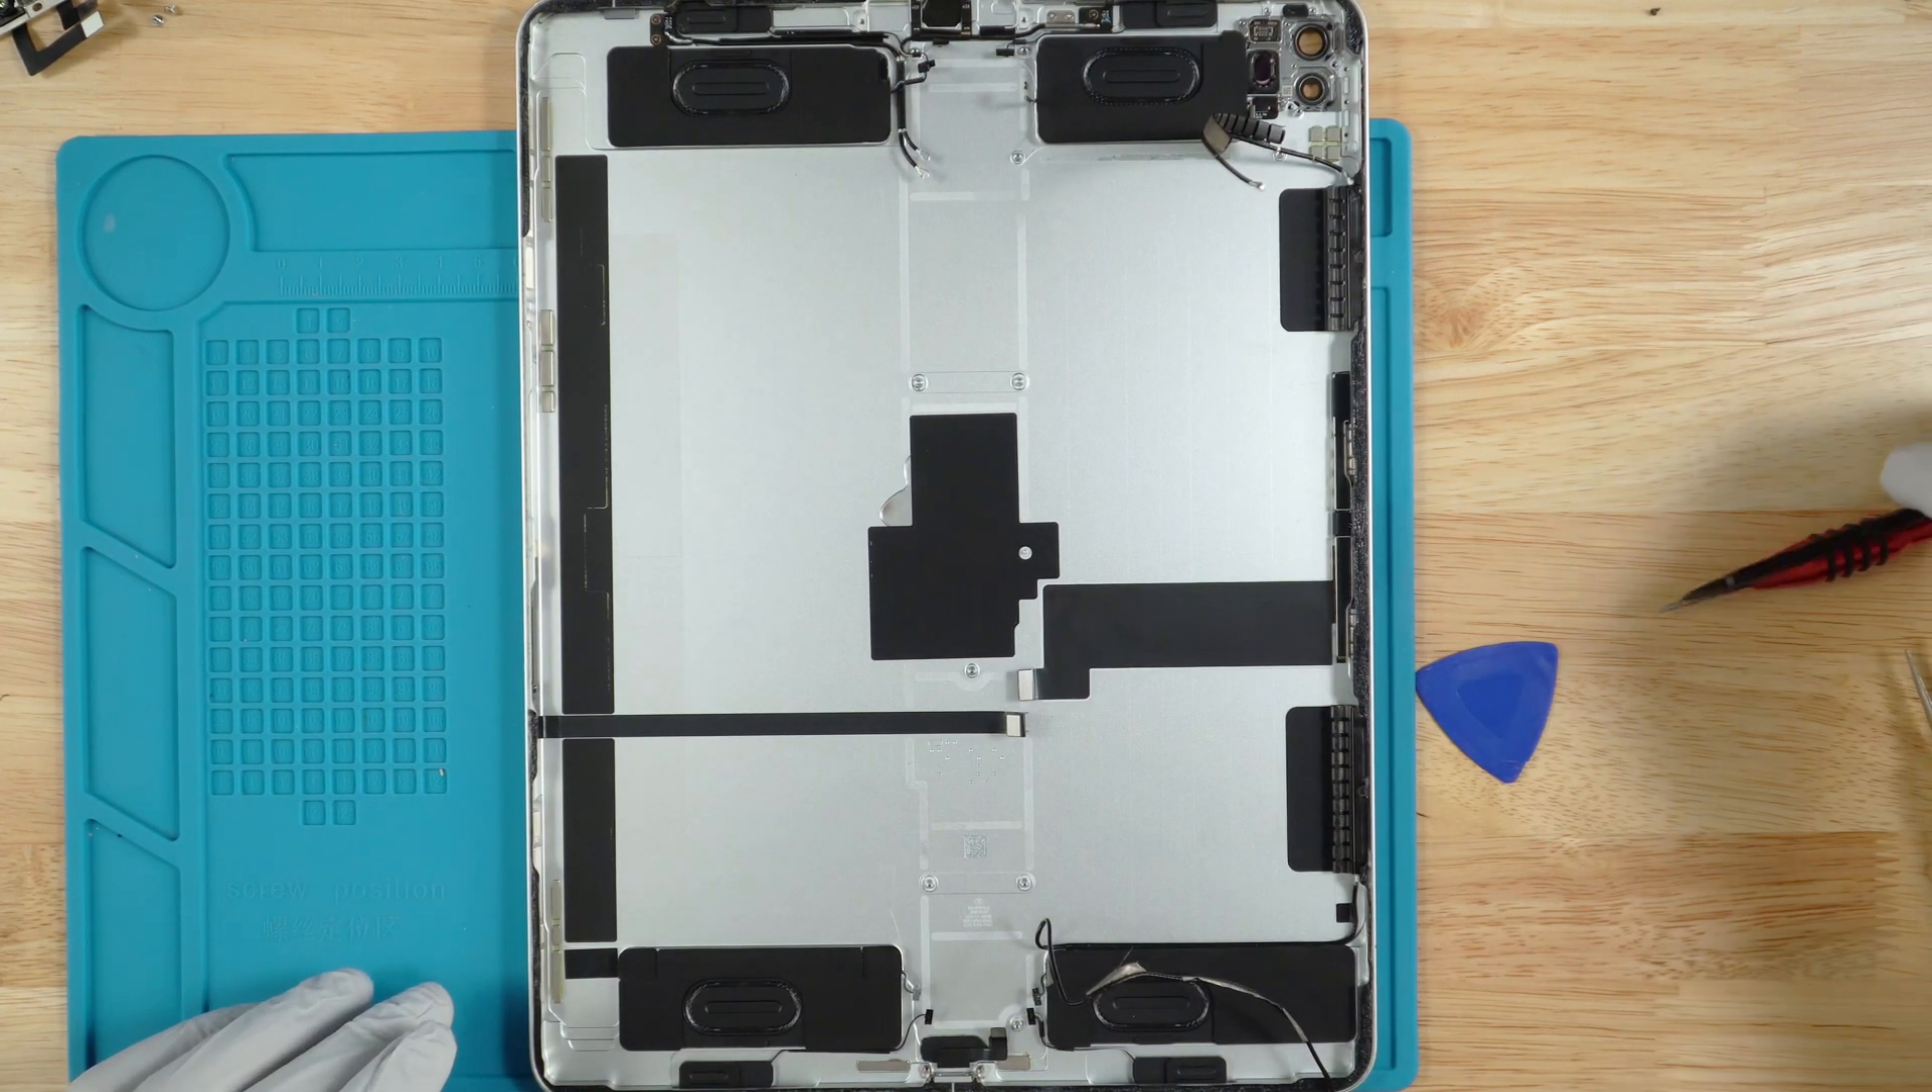Now the battery is removed and all you are left is with just the back cover.